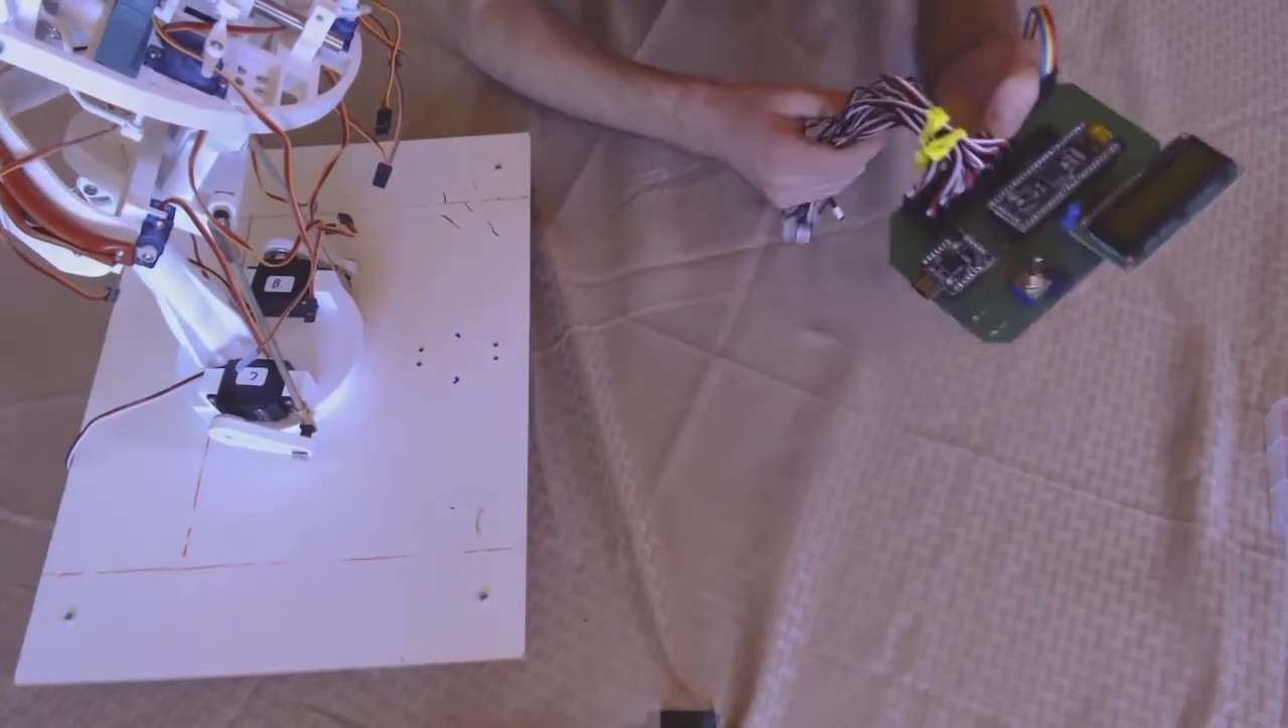And so what we did is we pre-attached all of these jumper wires to the board already since we didn't want the high schoolers to be physically attaching things to the board itself.